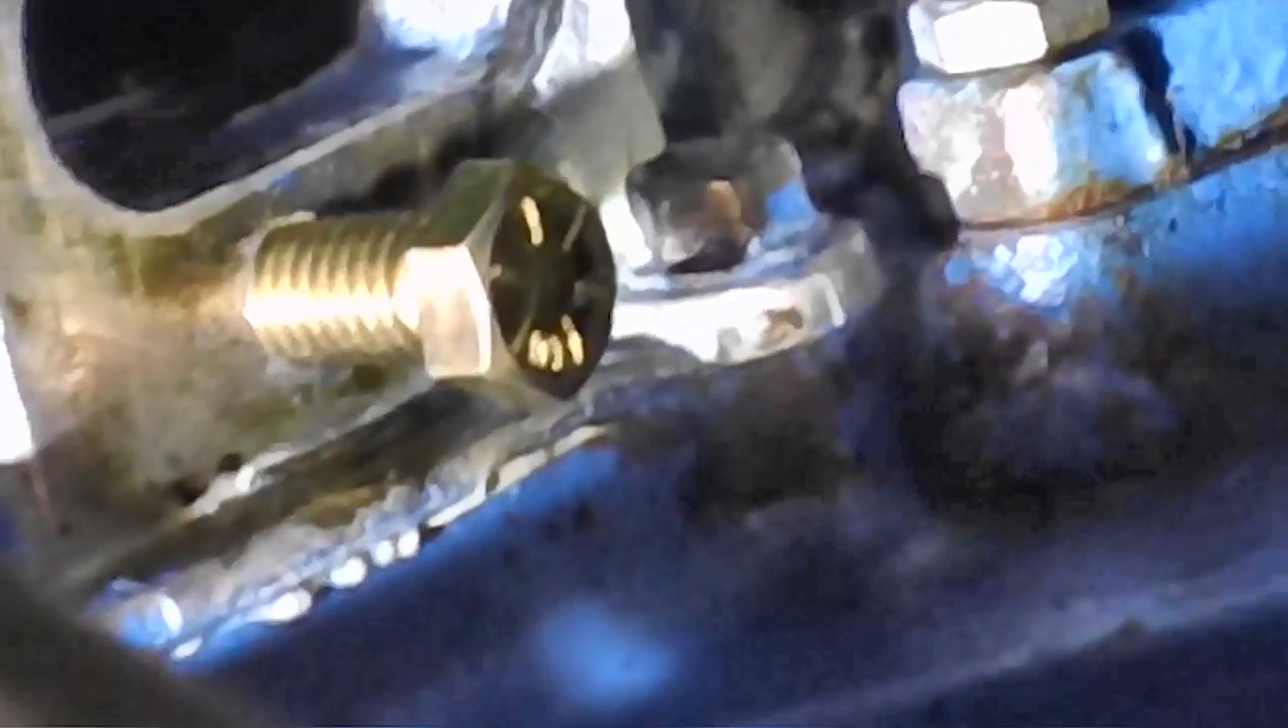The bolt went in real nice and easy unfortunately it's not far enough.